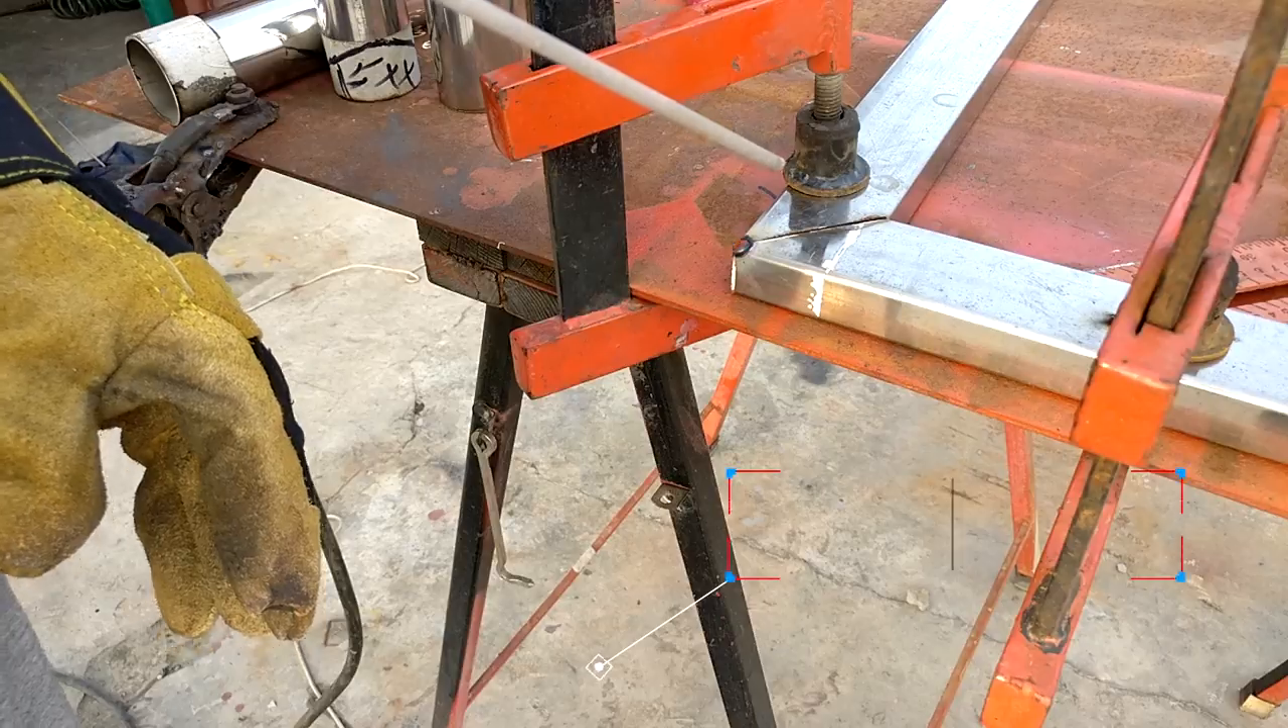After clamping the job i start the tack welding and here i have a small gap.